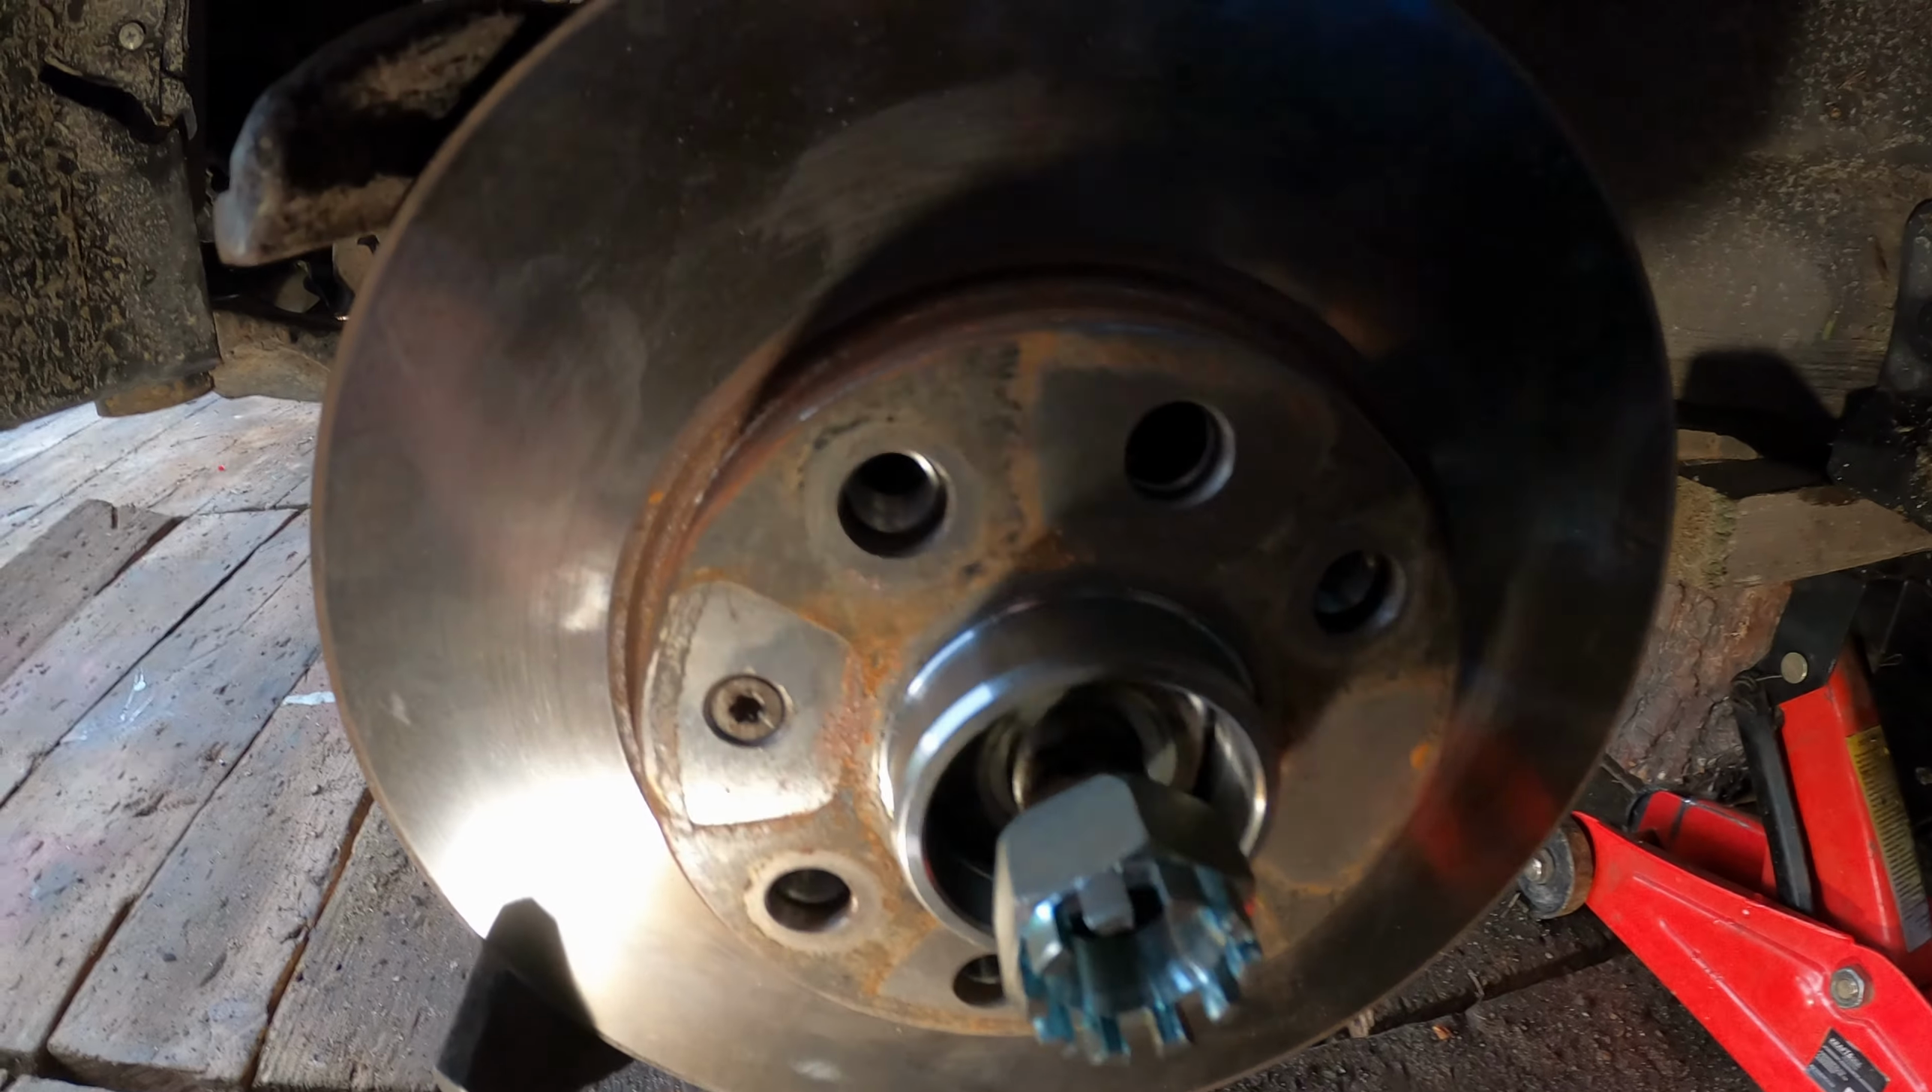Tarcza już założona. Pamiętajcie o tej małej śrubce tutaj.